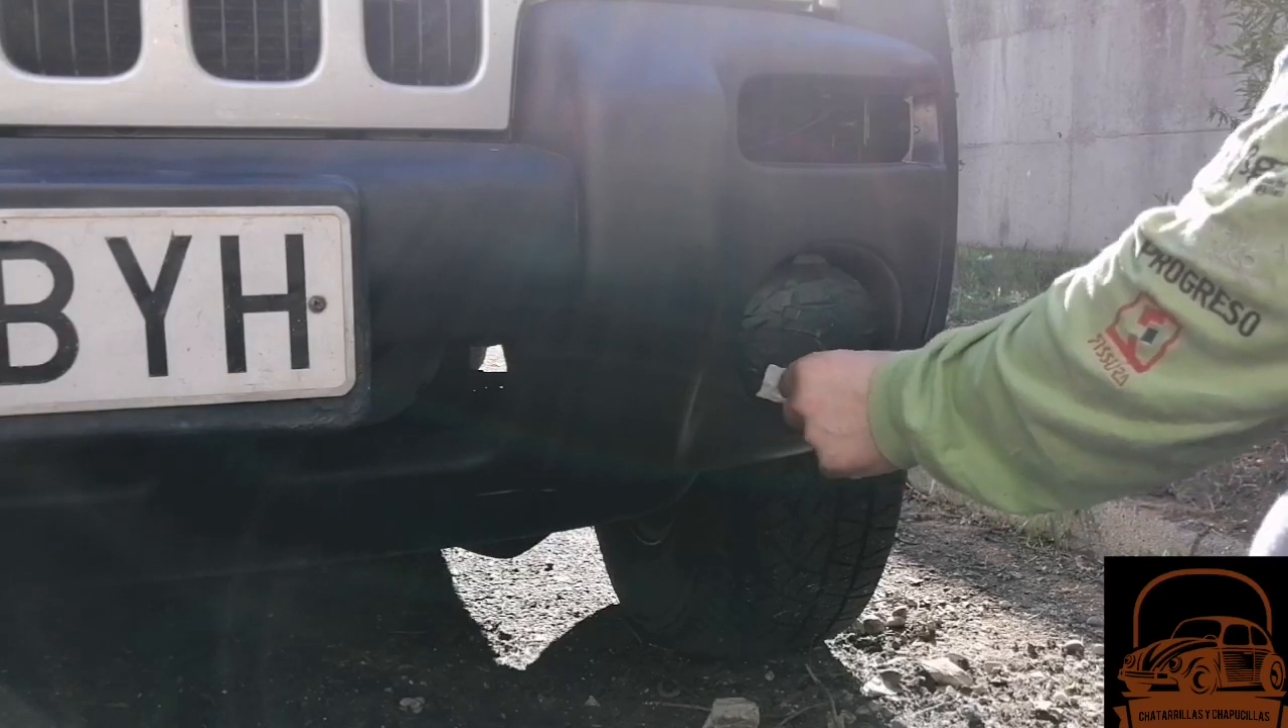Ya veis que ahí ya tenemos la matrícula colocada.